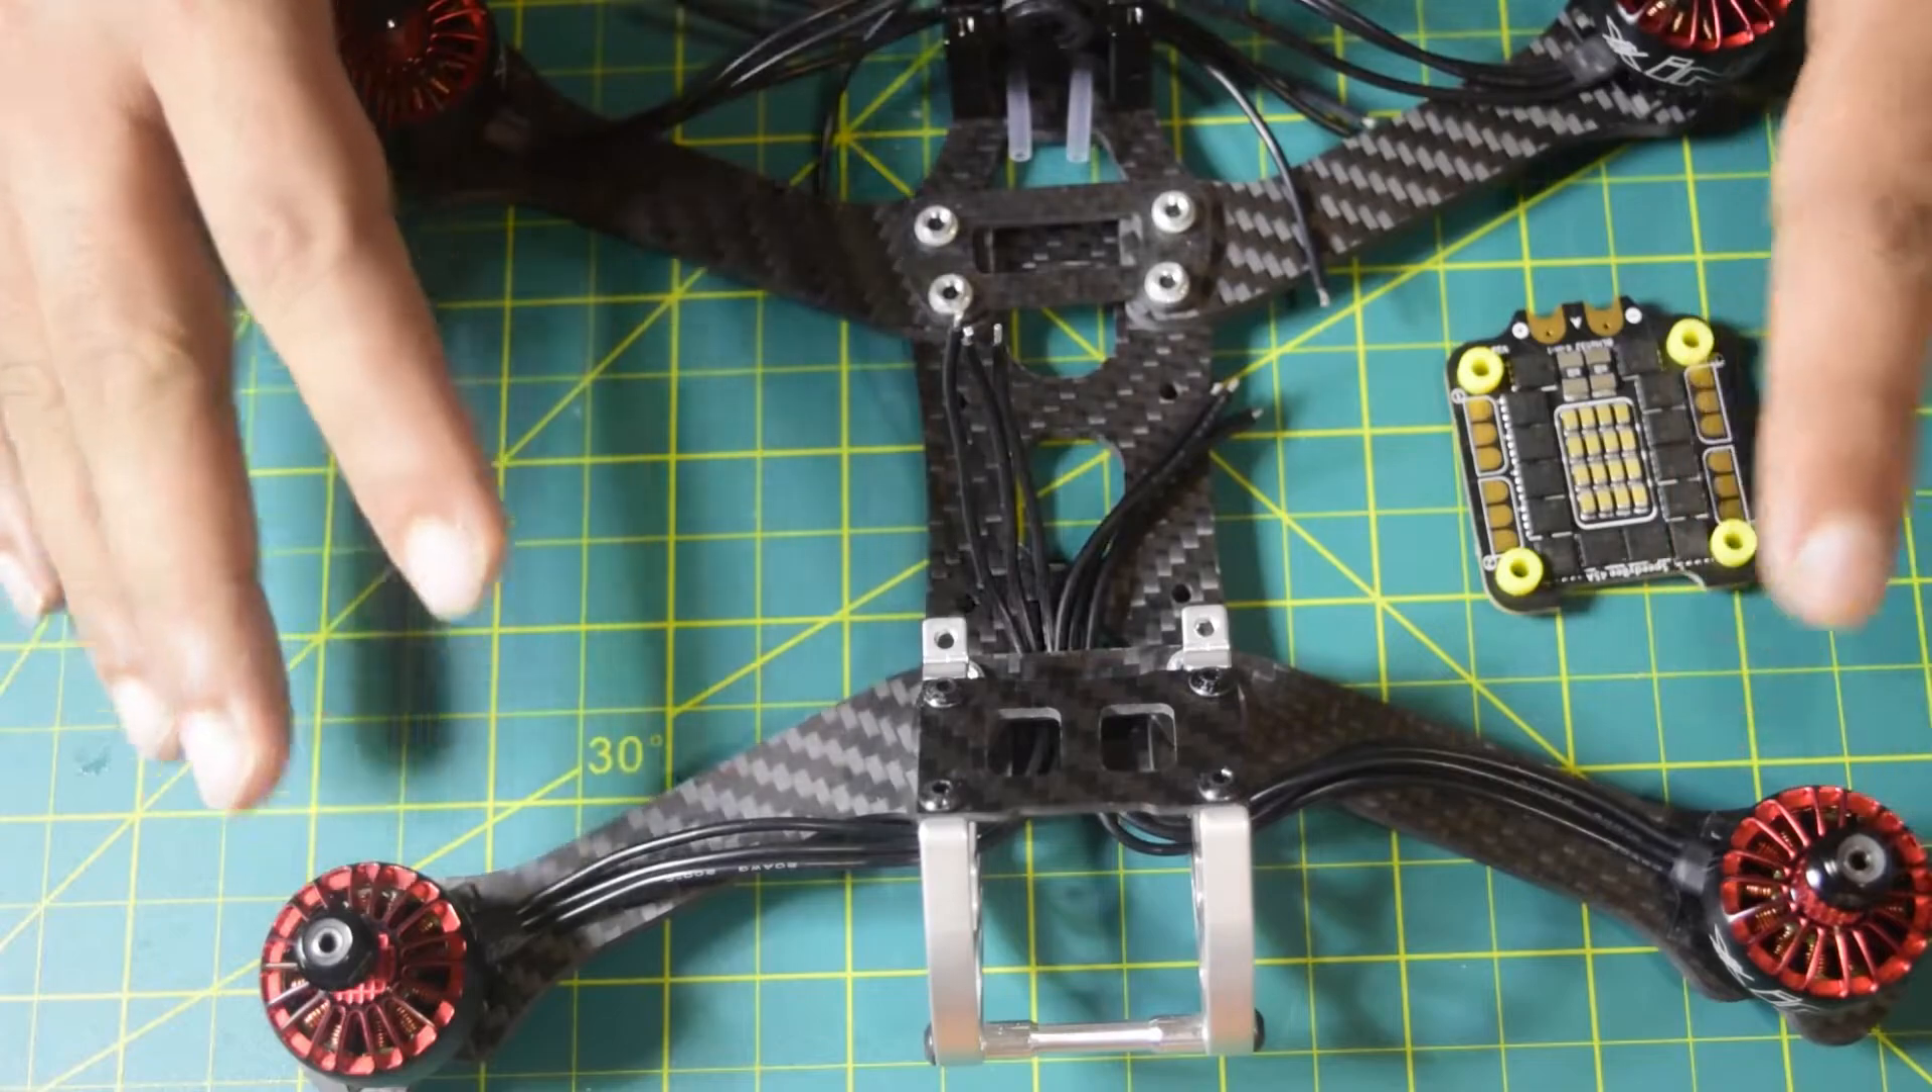Guys as you can see guys on this drone frame we have already installed the motors and already assembled this frame.